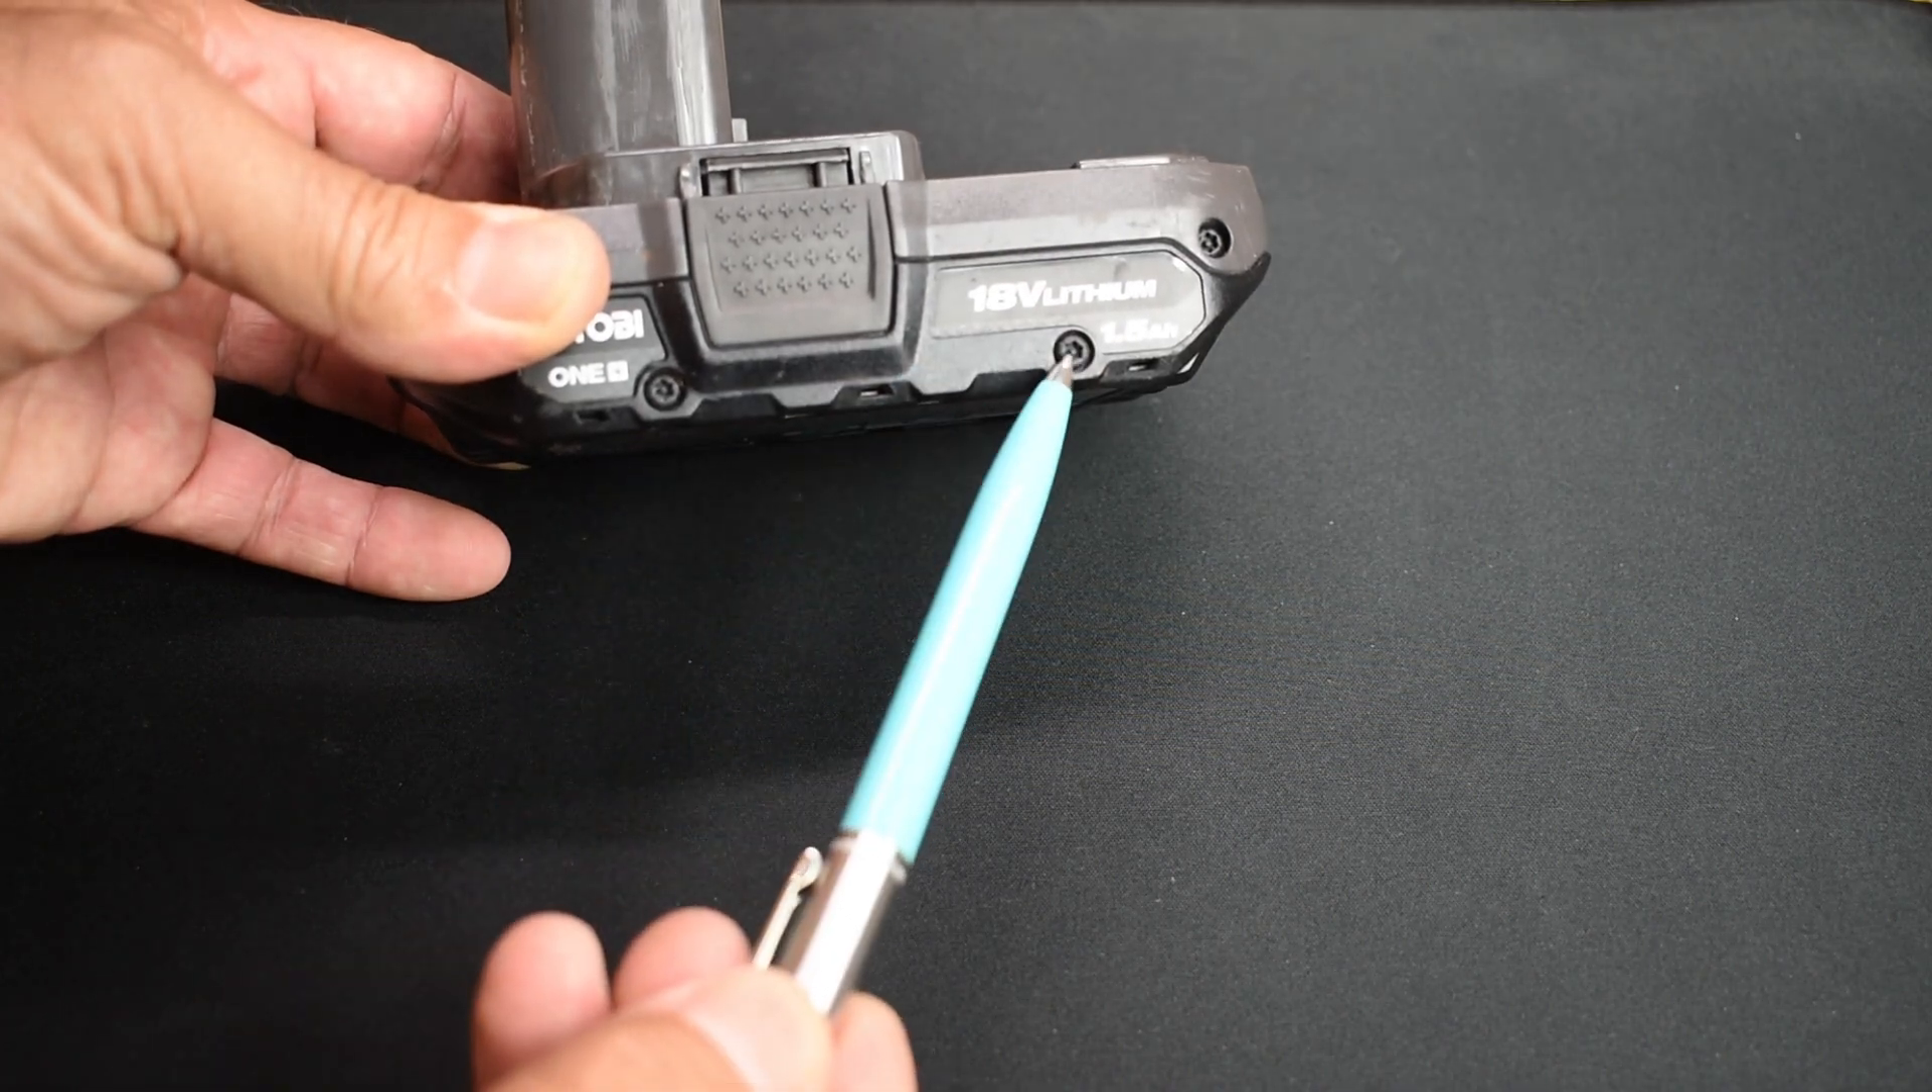So let me get started. There are plenty of screws on here to remove.